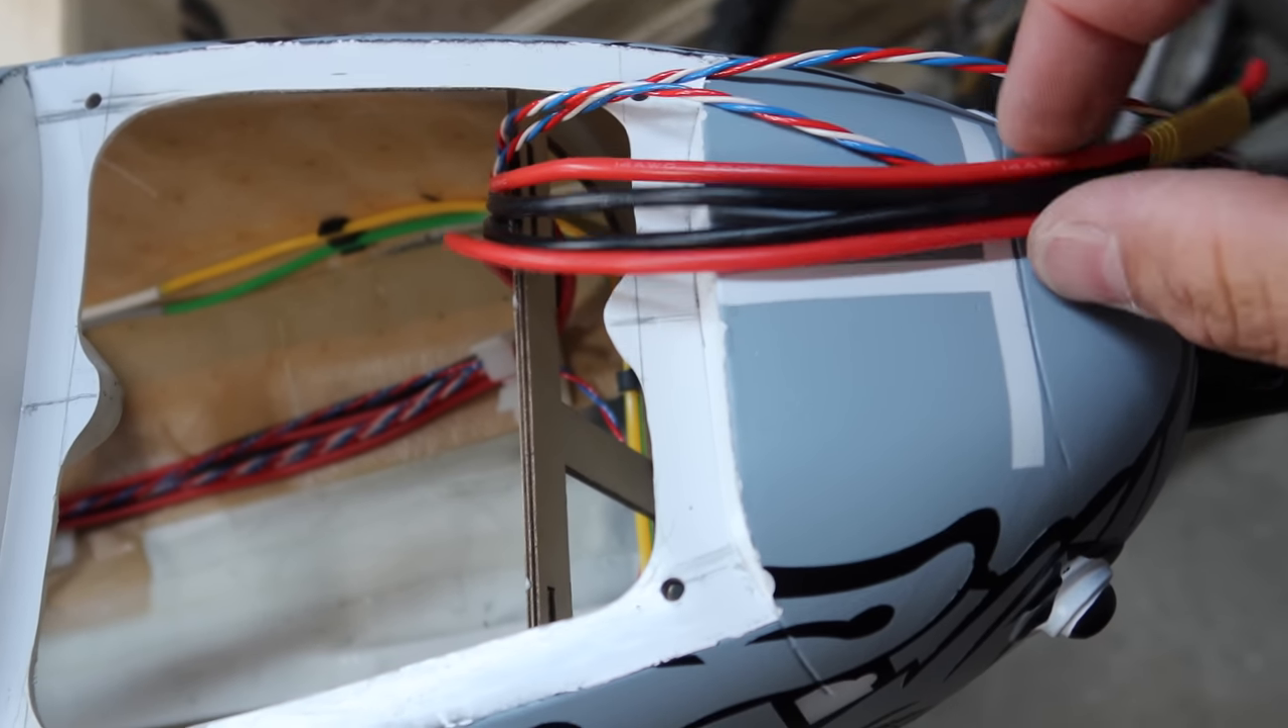All right so out front here guys we've got our two battery lines that we've run.